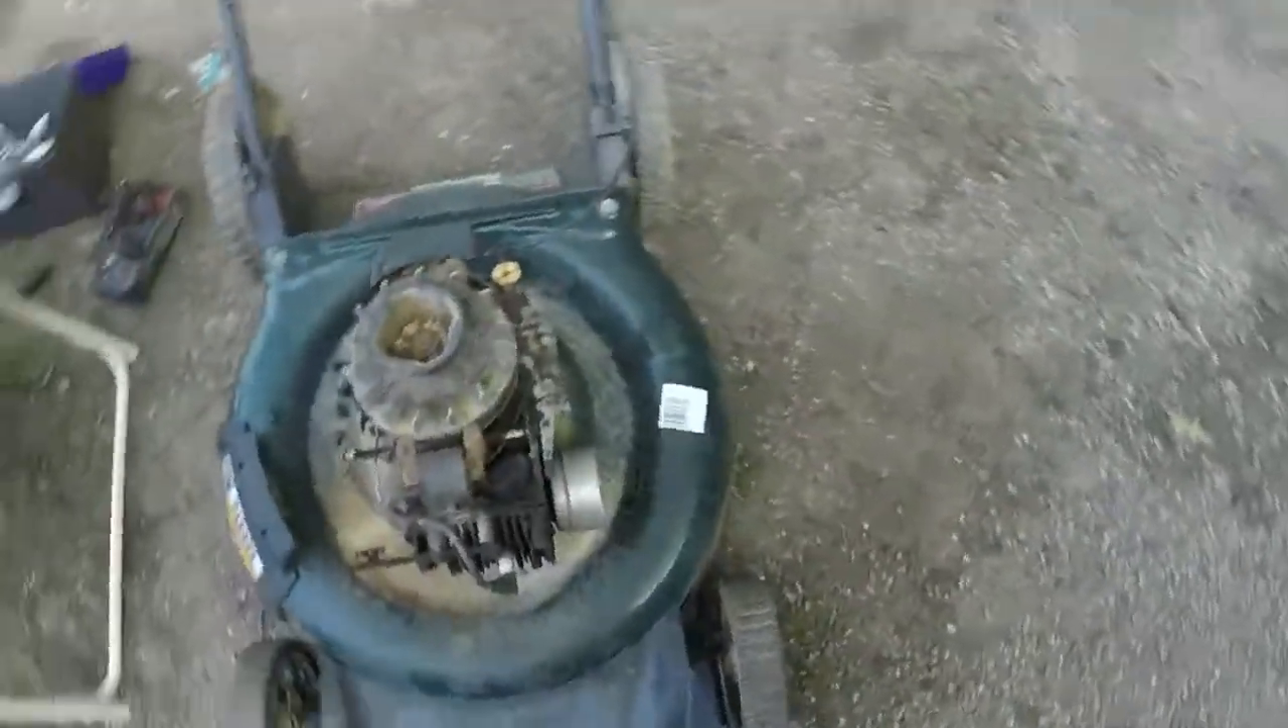All right so the cover's off.